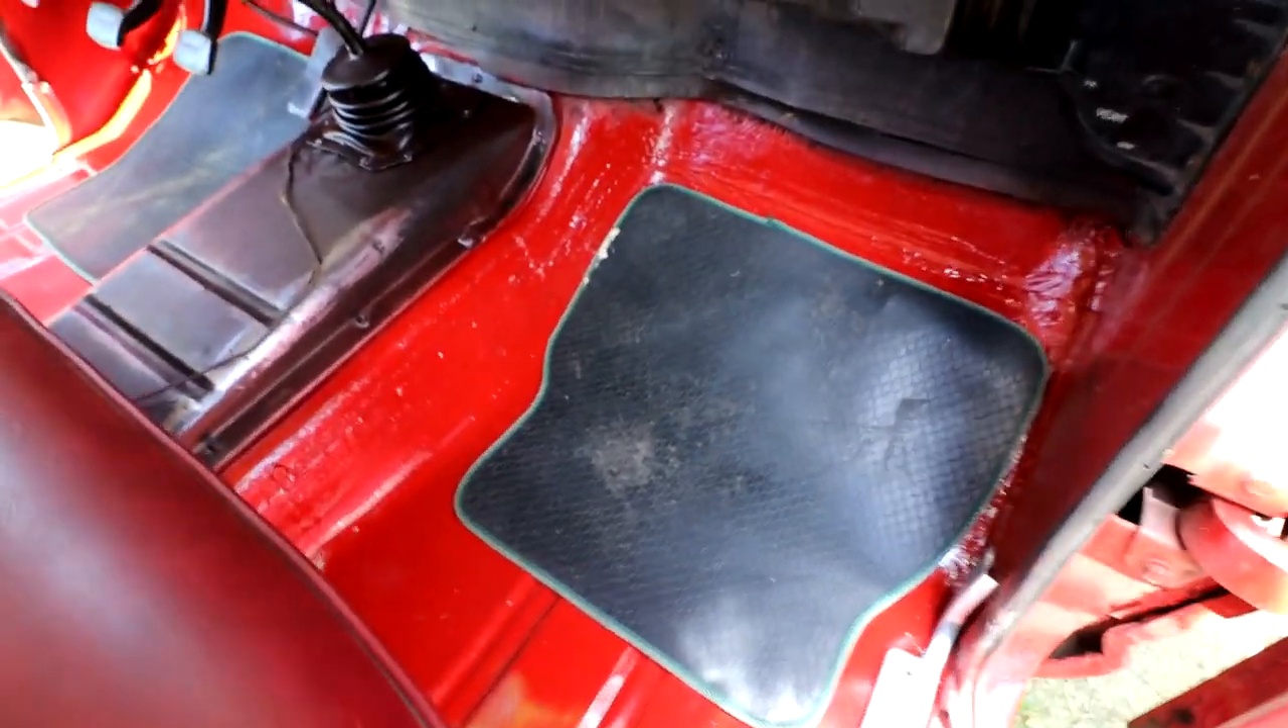I've put some black mats in the front here they're a little small.